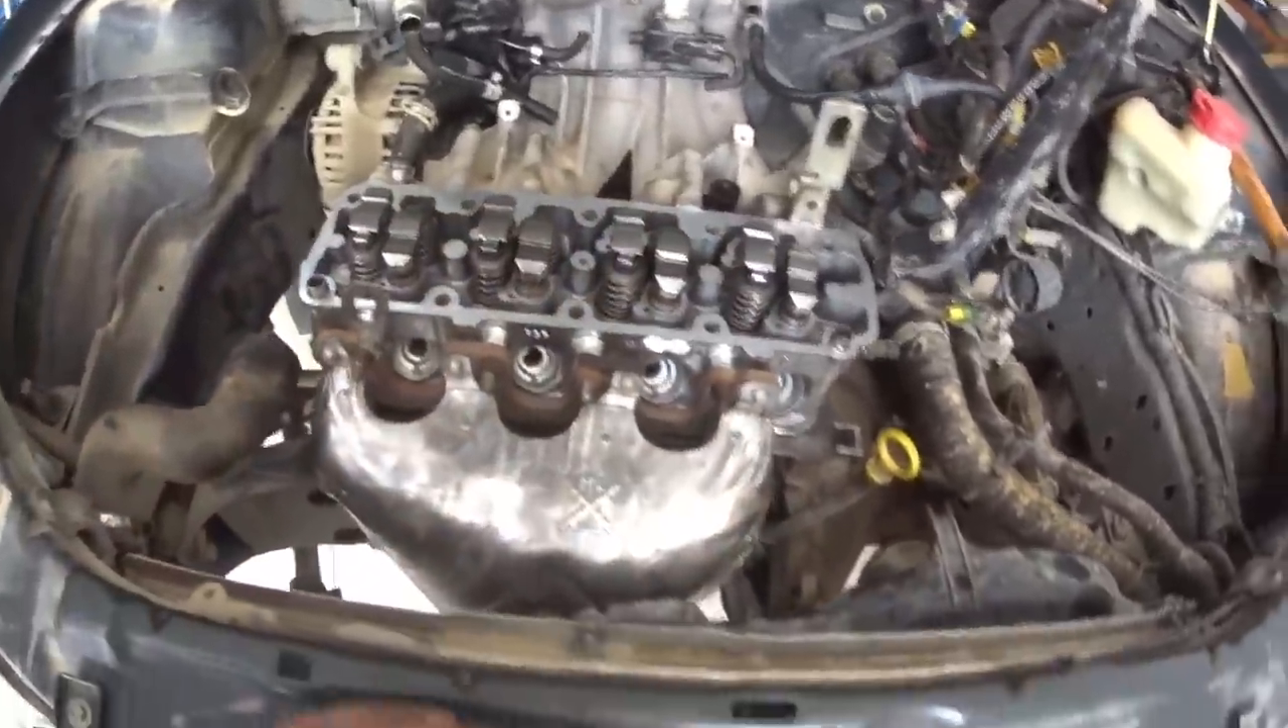Olha aqui o cabeçote já instalado no lugar Já está com junta tudo Já está com os tuchos.